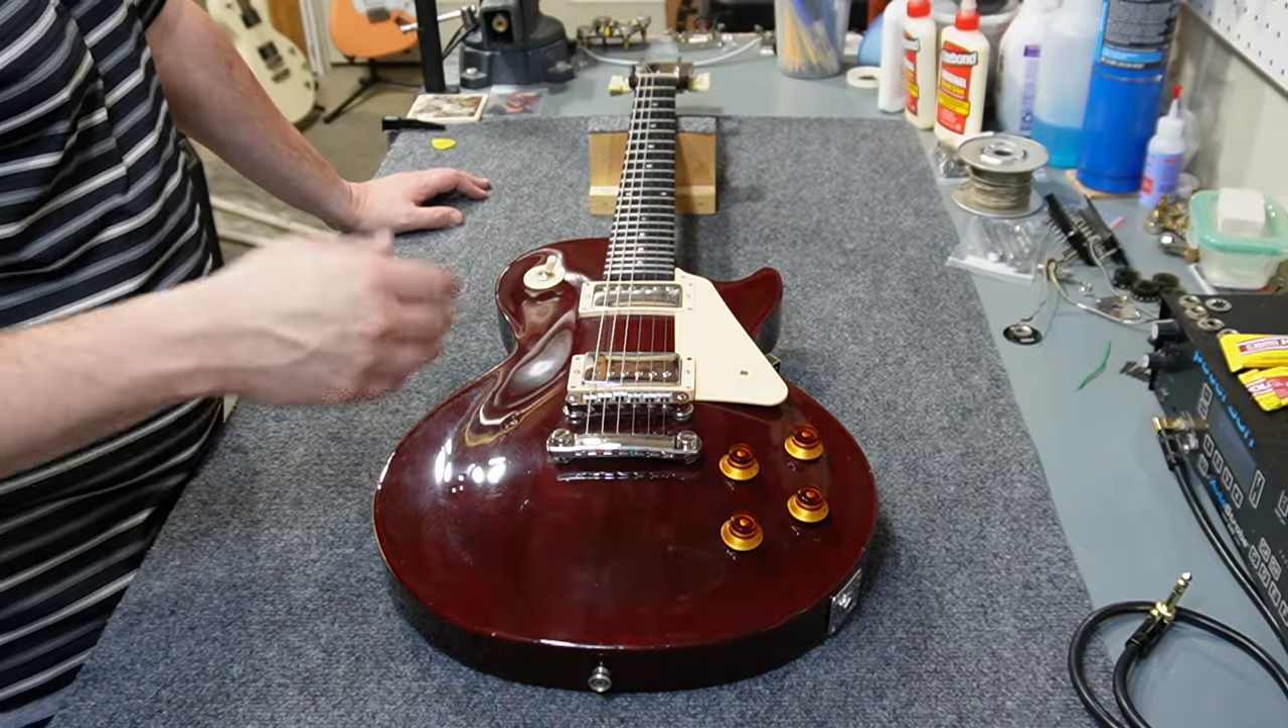I've got the knobs on i've got the pickguard on got the strings in place set the action.